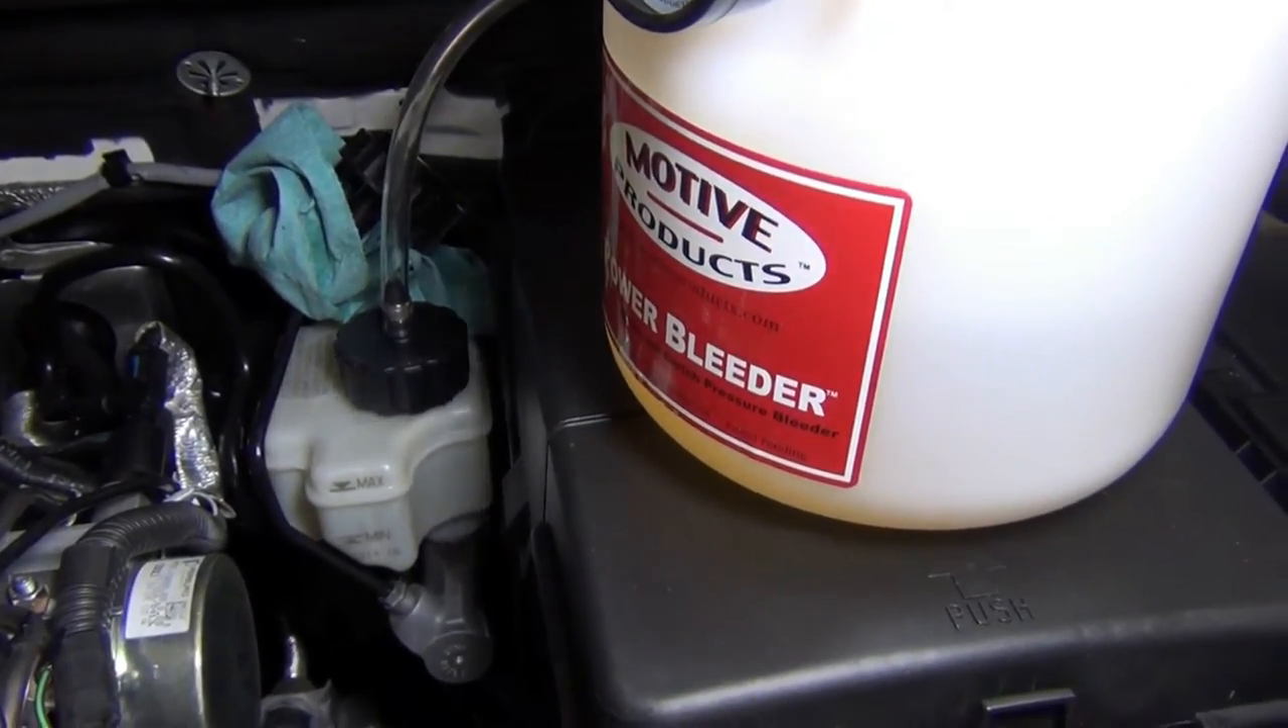I screwed on my cap.